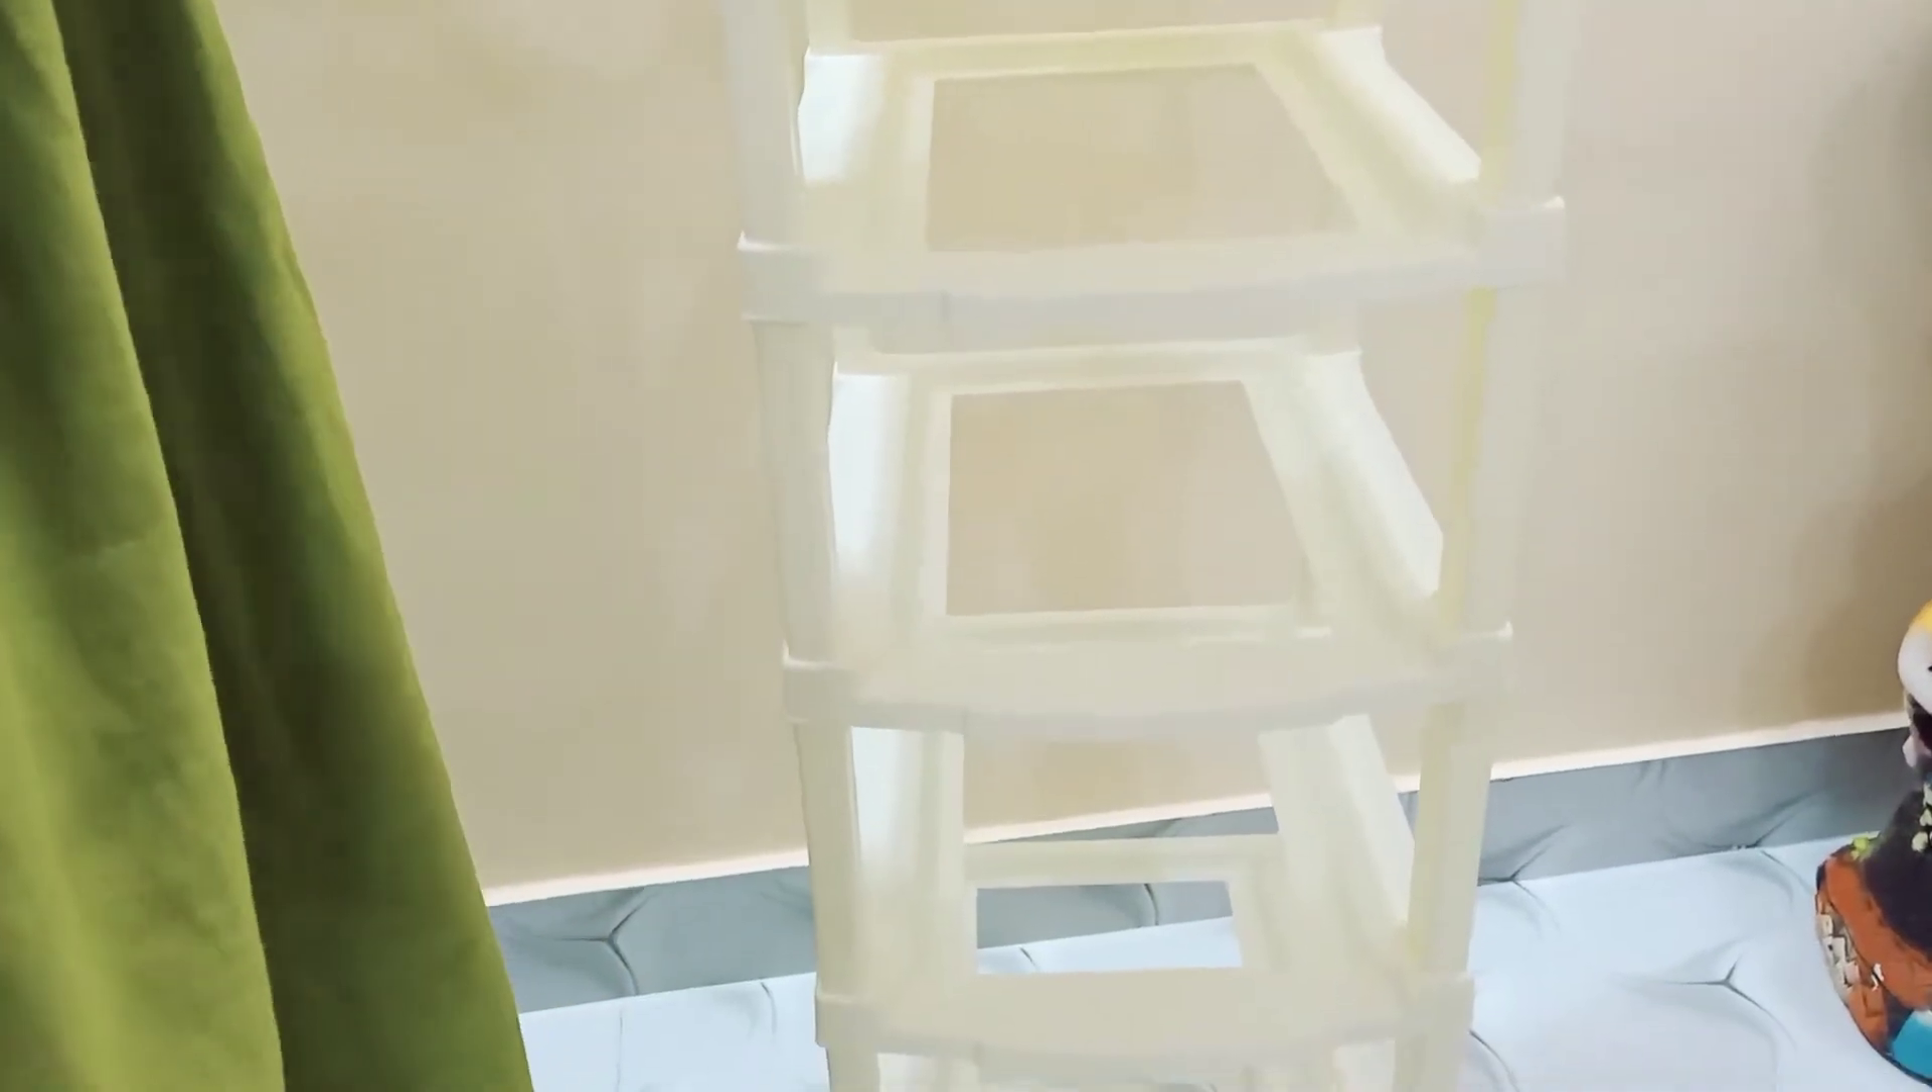तो देखें यह सारे कंपार्टमेंट तयार हो गया है और मैं इसमें ड्रॉयर फिट करना है।